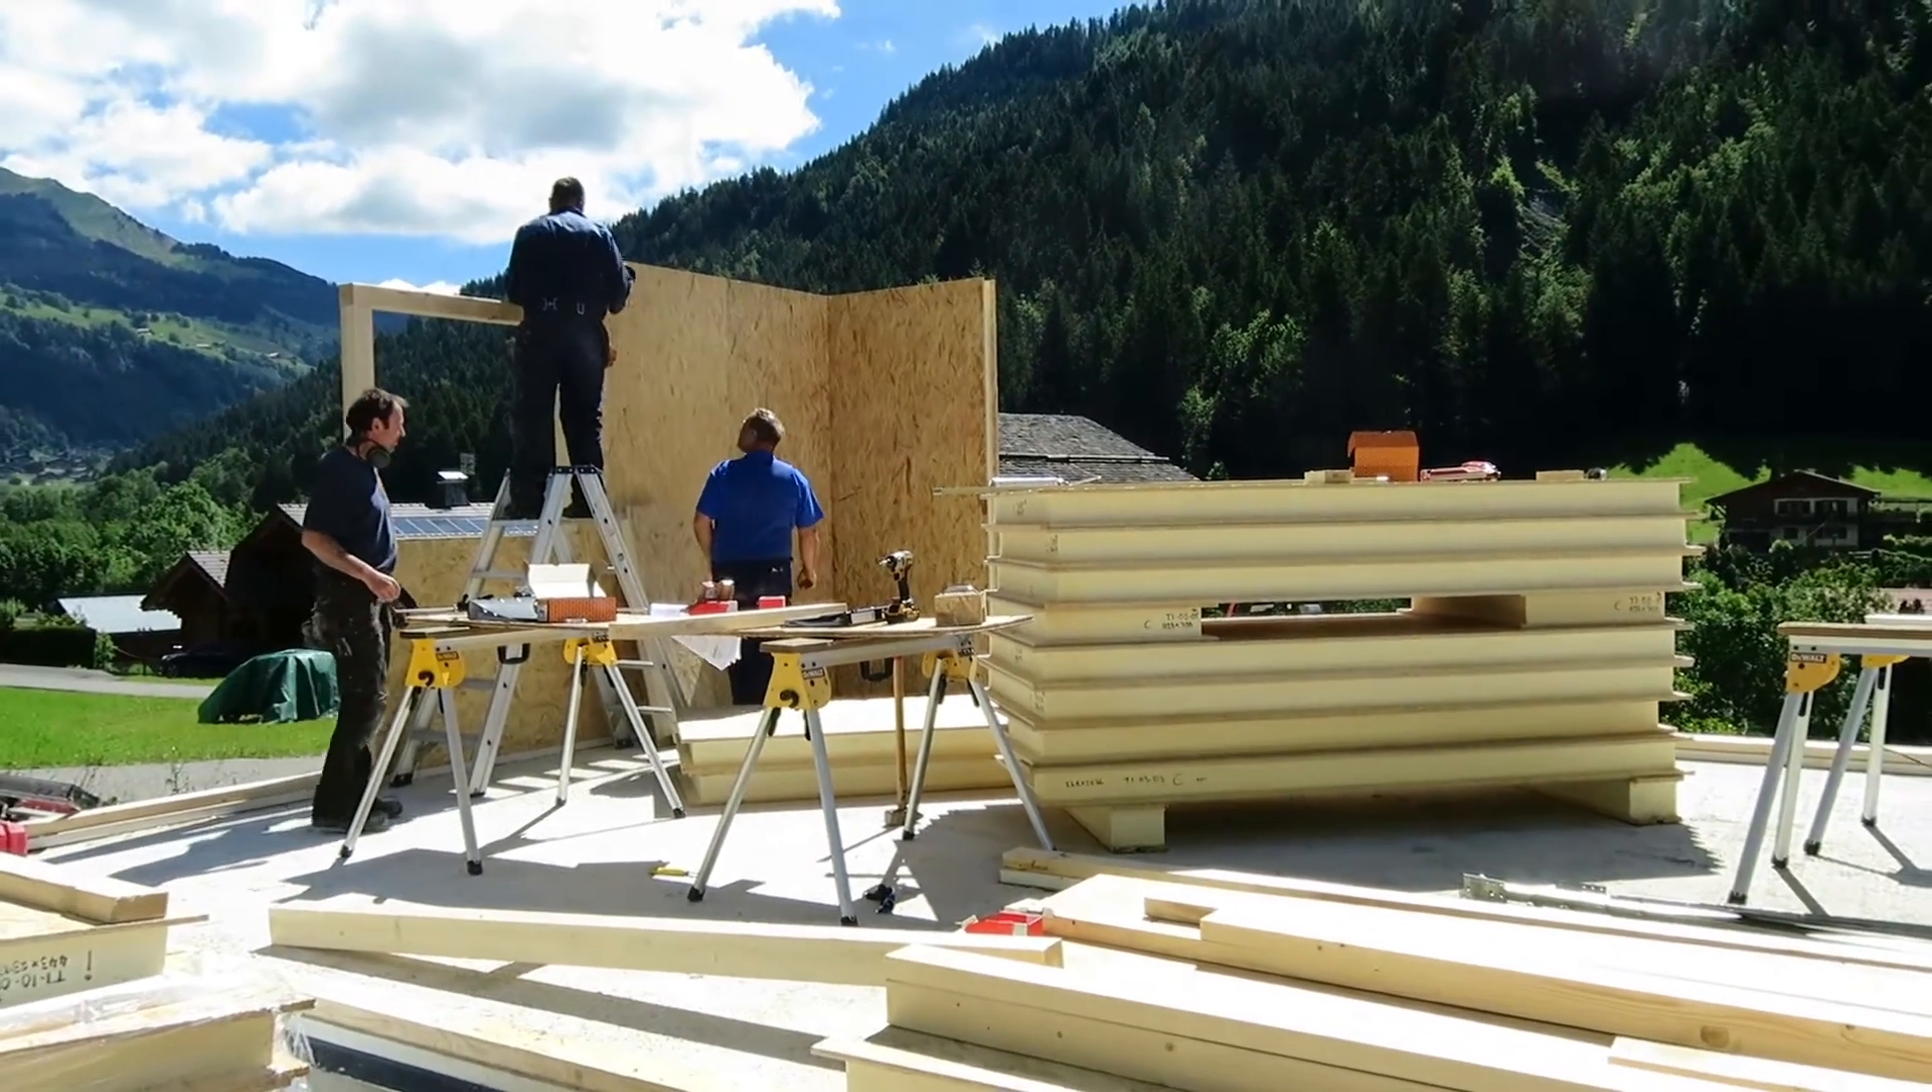We've got two of the main walls up.